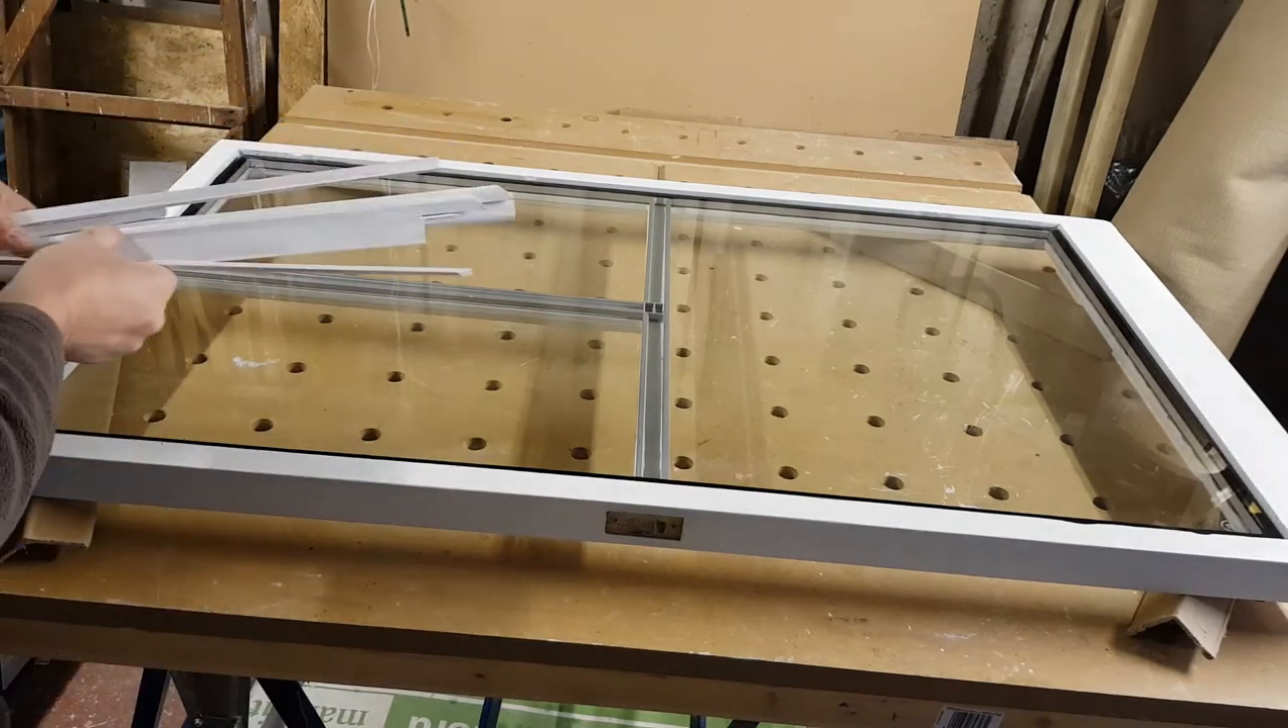Now the glass is in place it's time to add the beading.